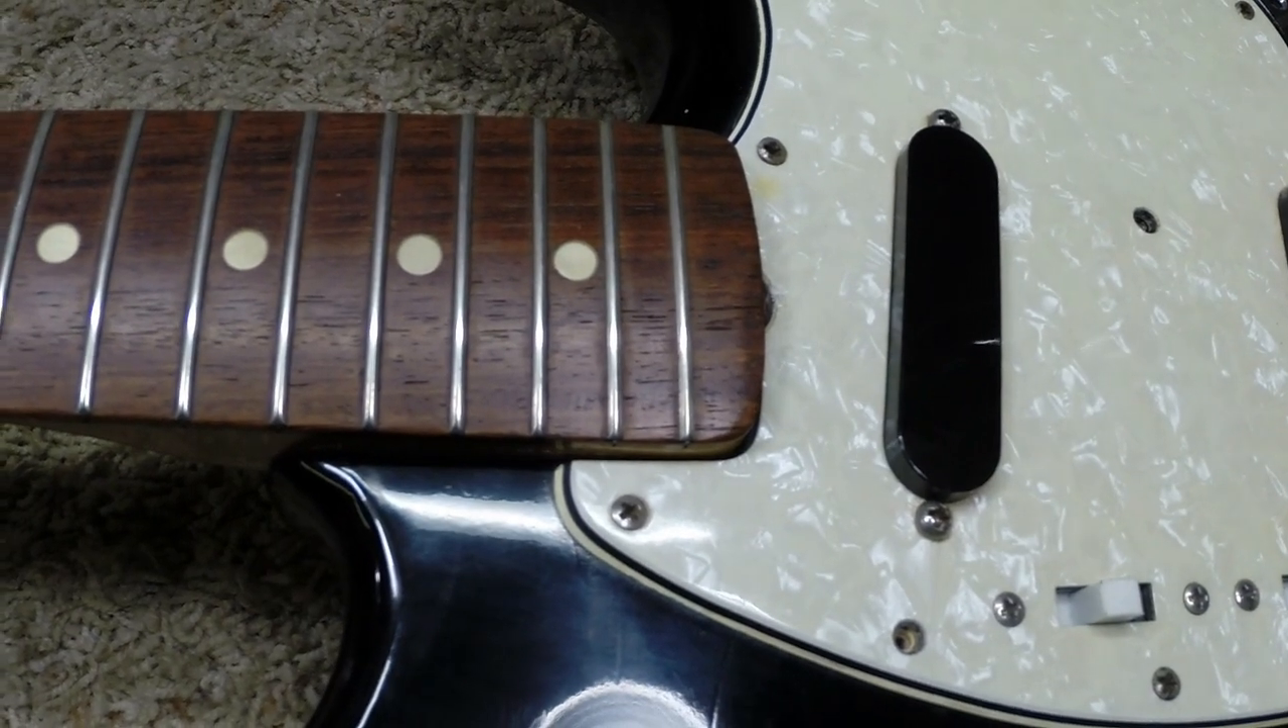Neck is on the body.